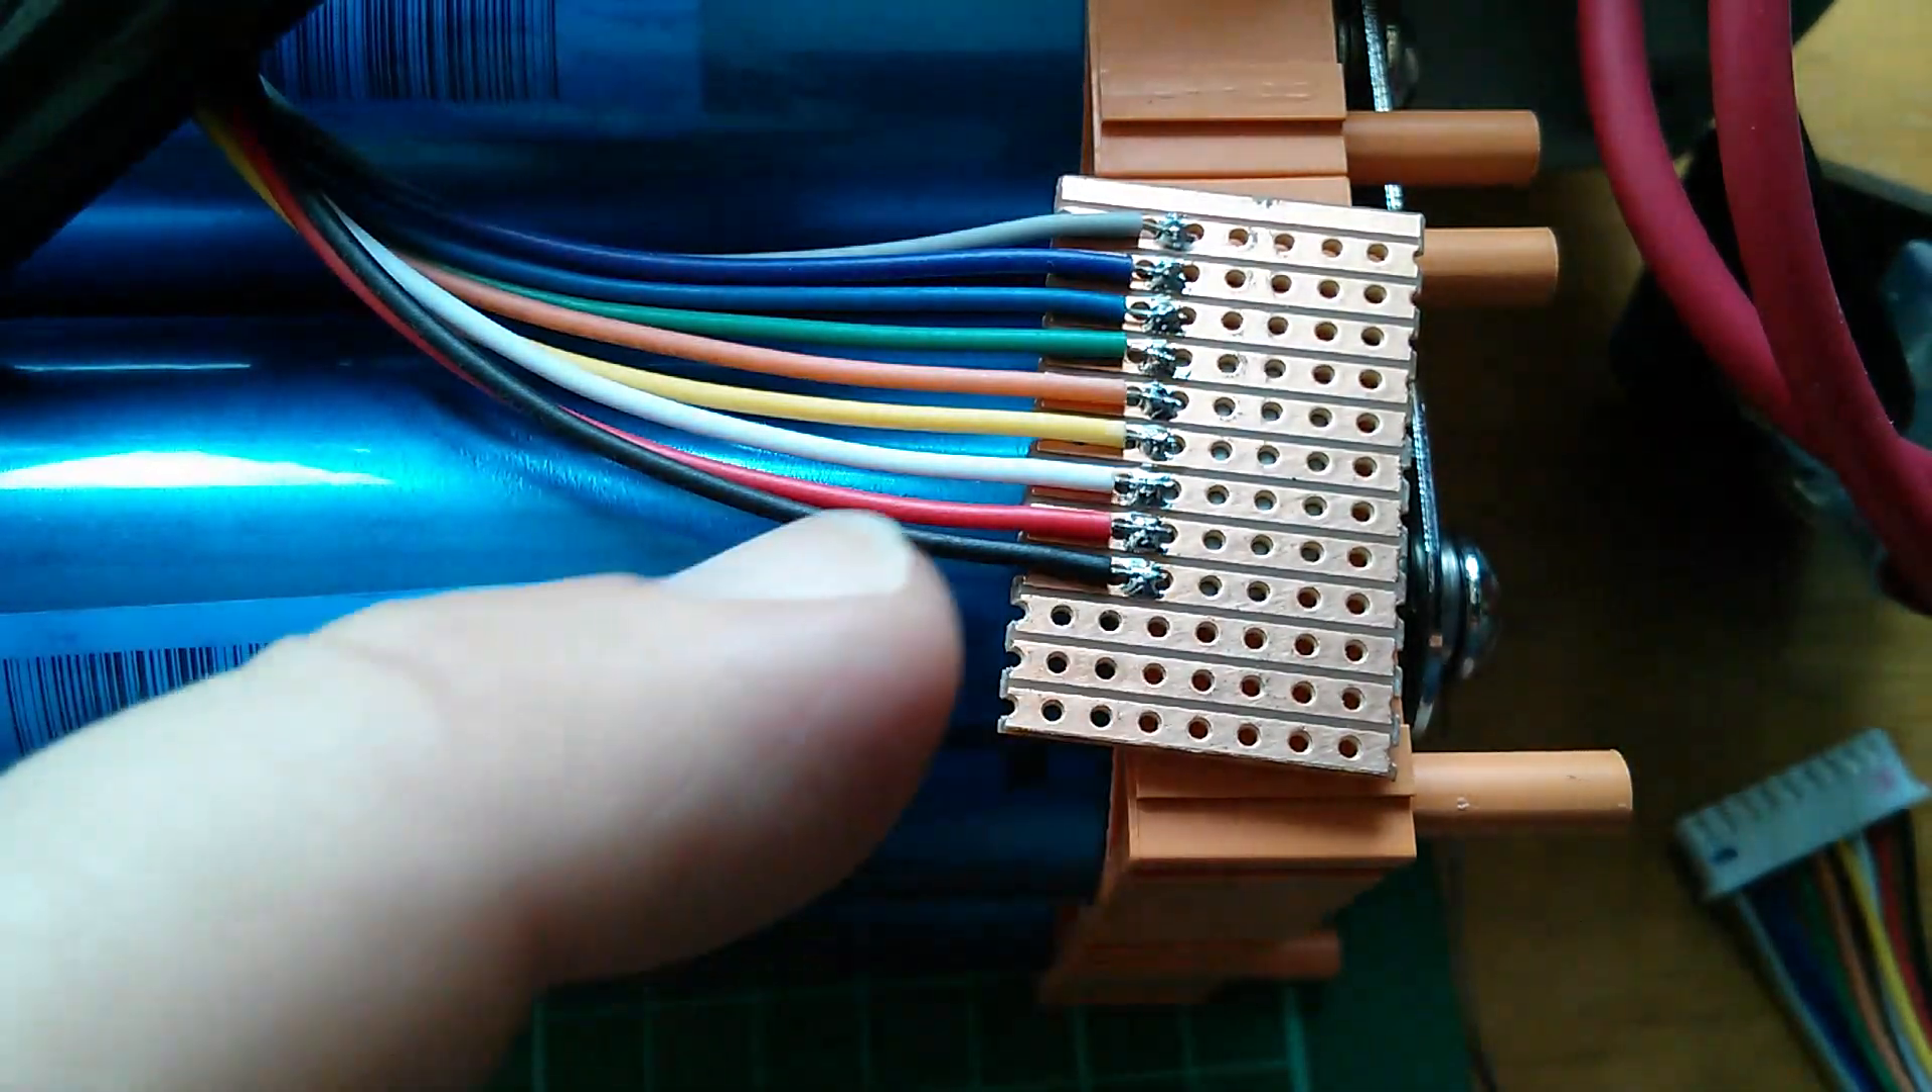So there are the nine wires soldered to the piece of Vero board.